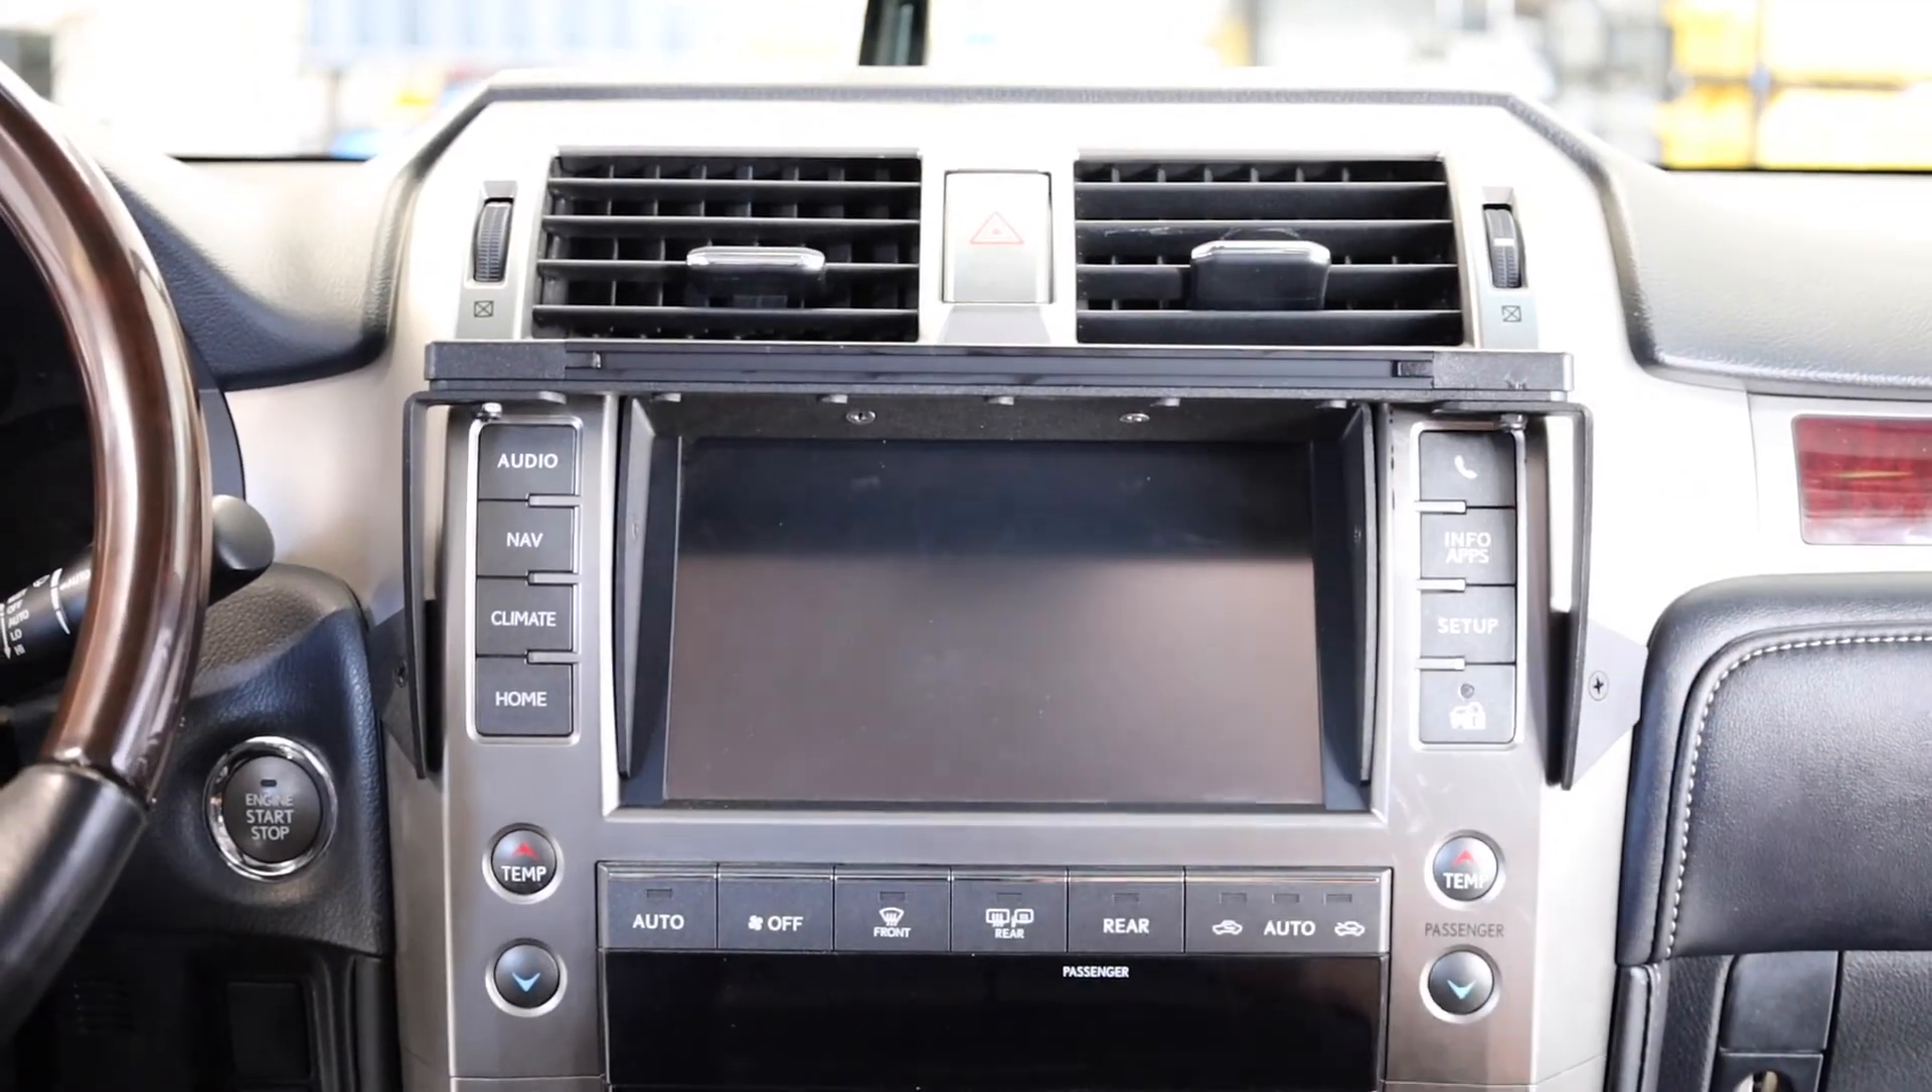We've got our trim pieces back in the mount's fully installed and ready to go.